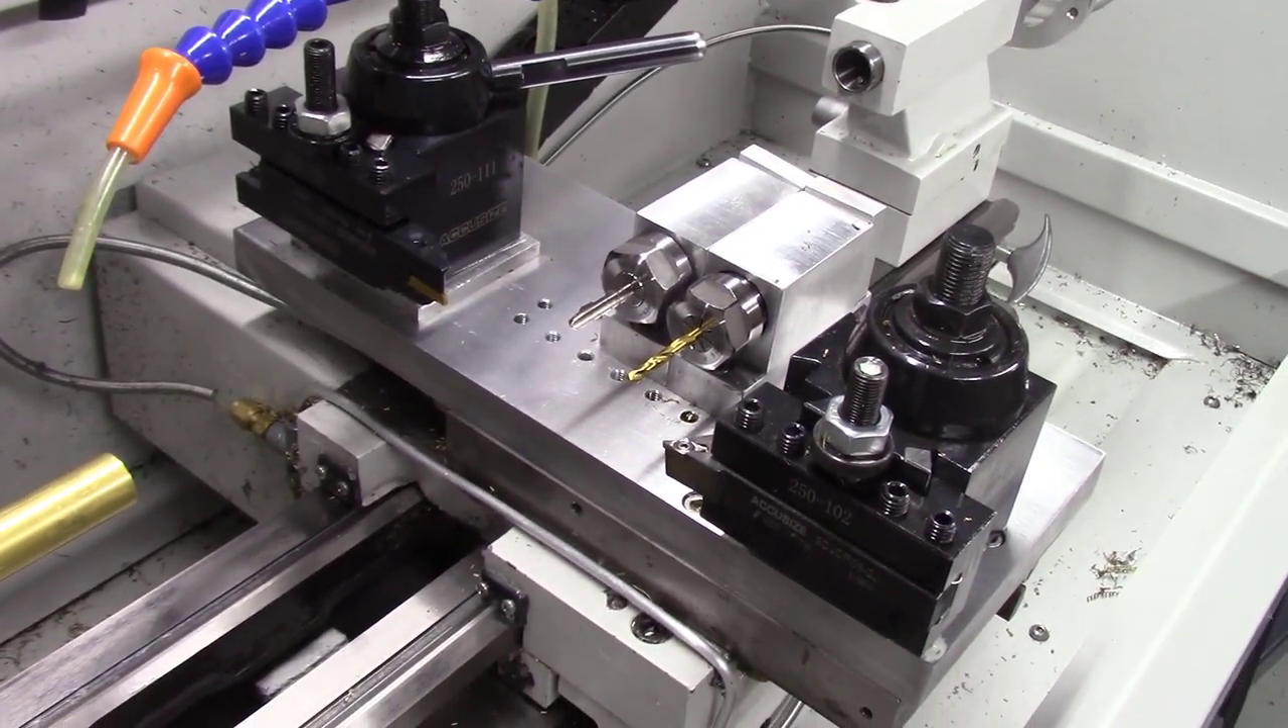Here's the final complete gang tool assembly. It consists of two AXA tool post holders.